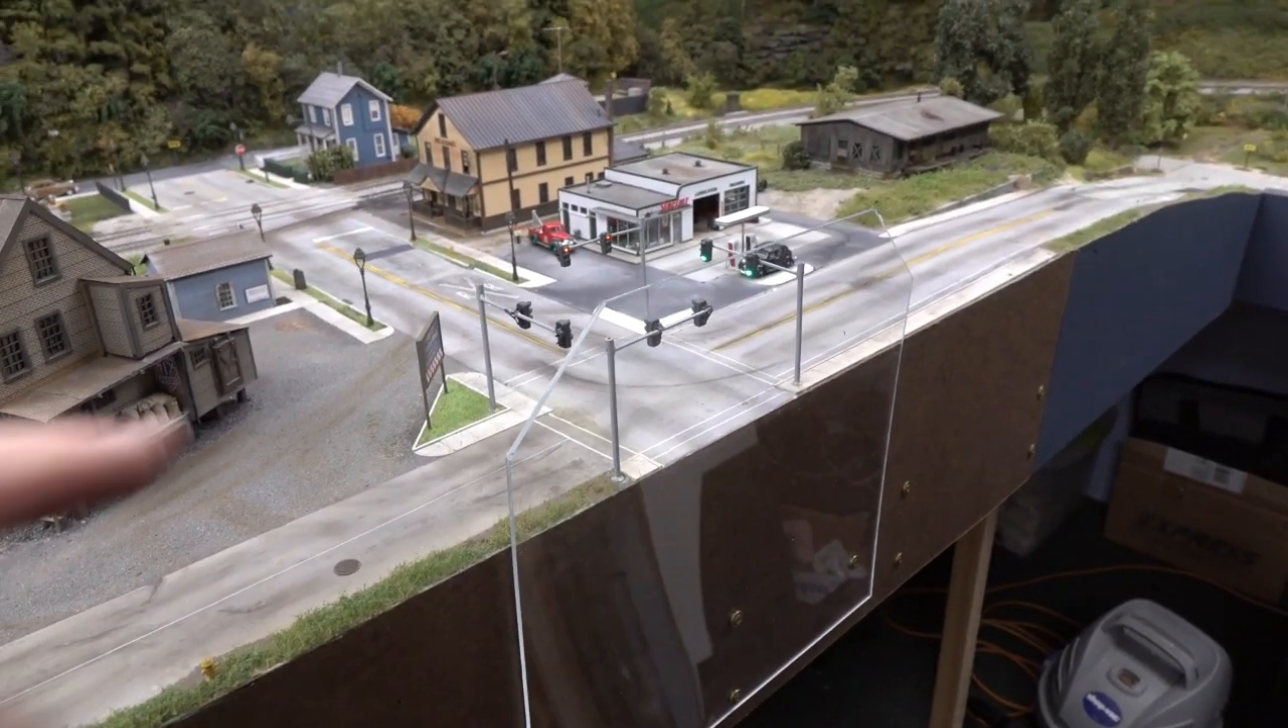You can see I did add my piece of protective plexiglass there in the front.